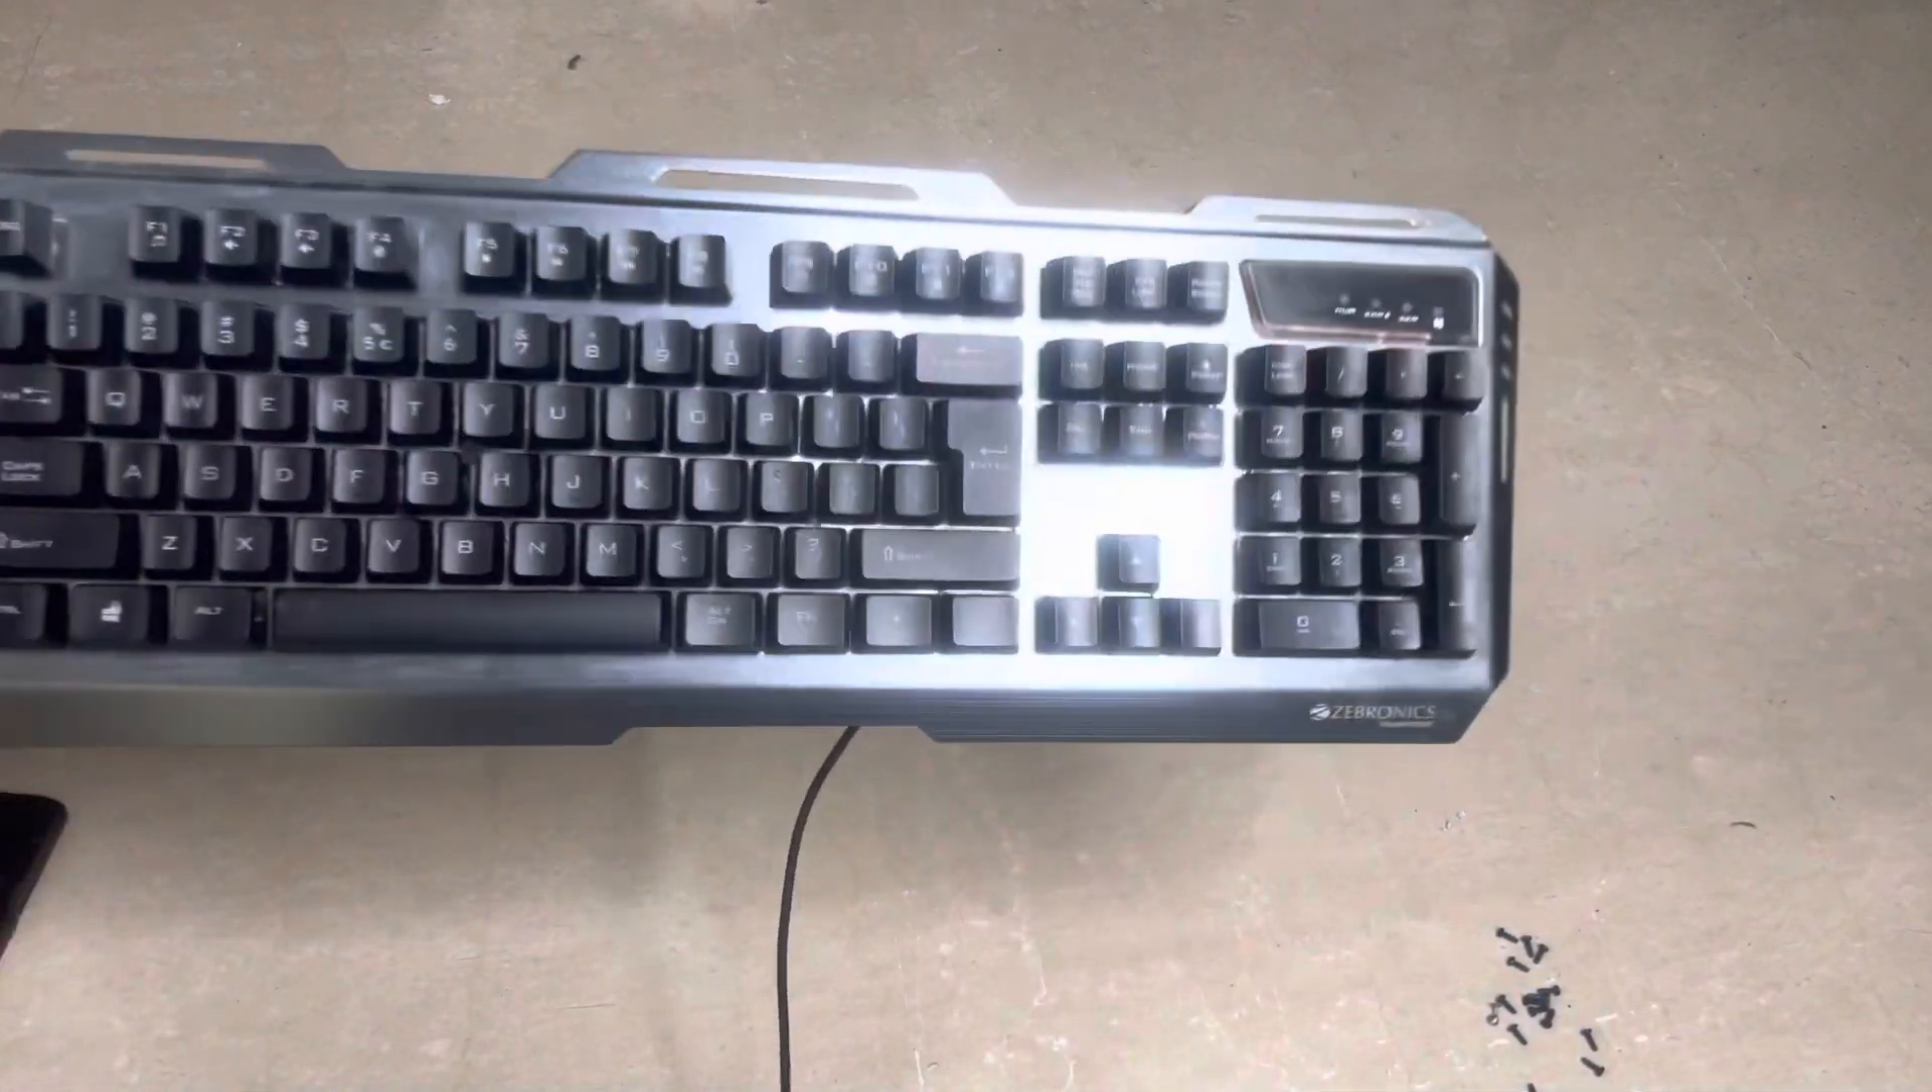So finally we have put all the keys back.